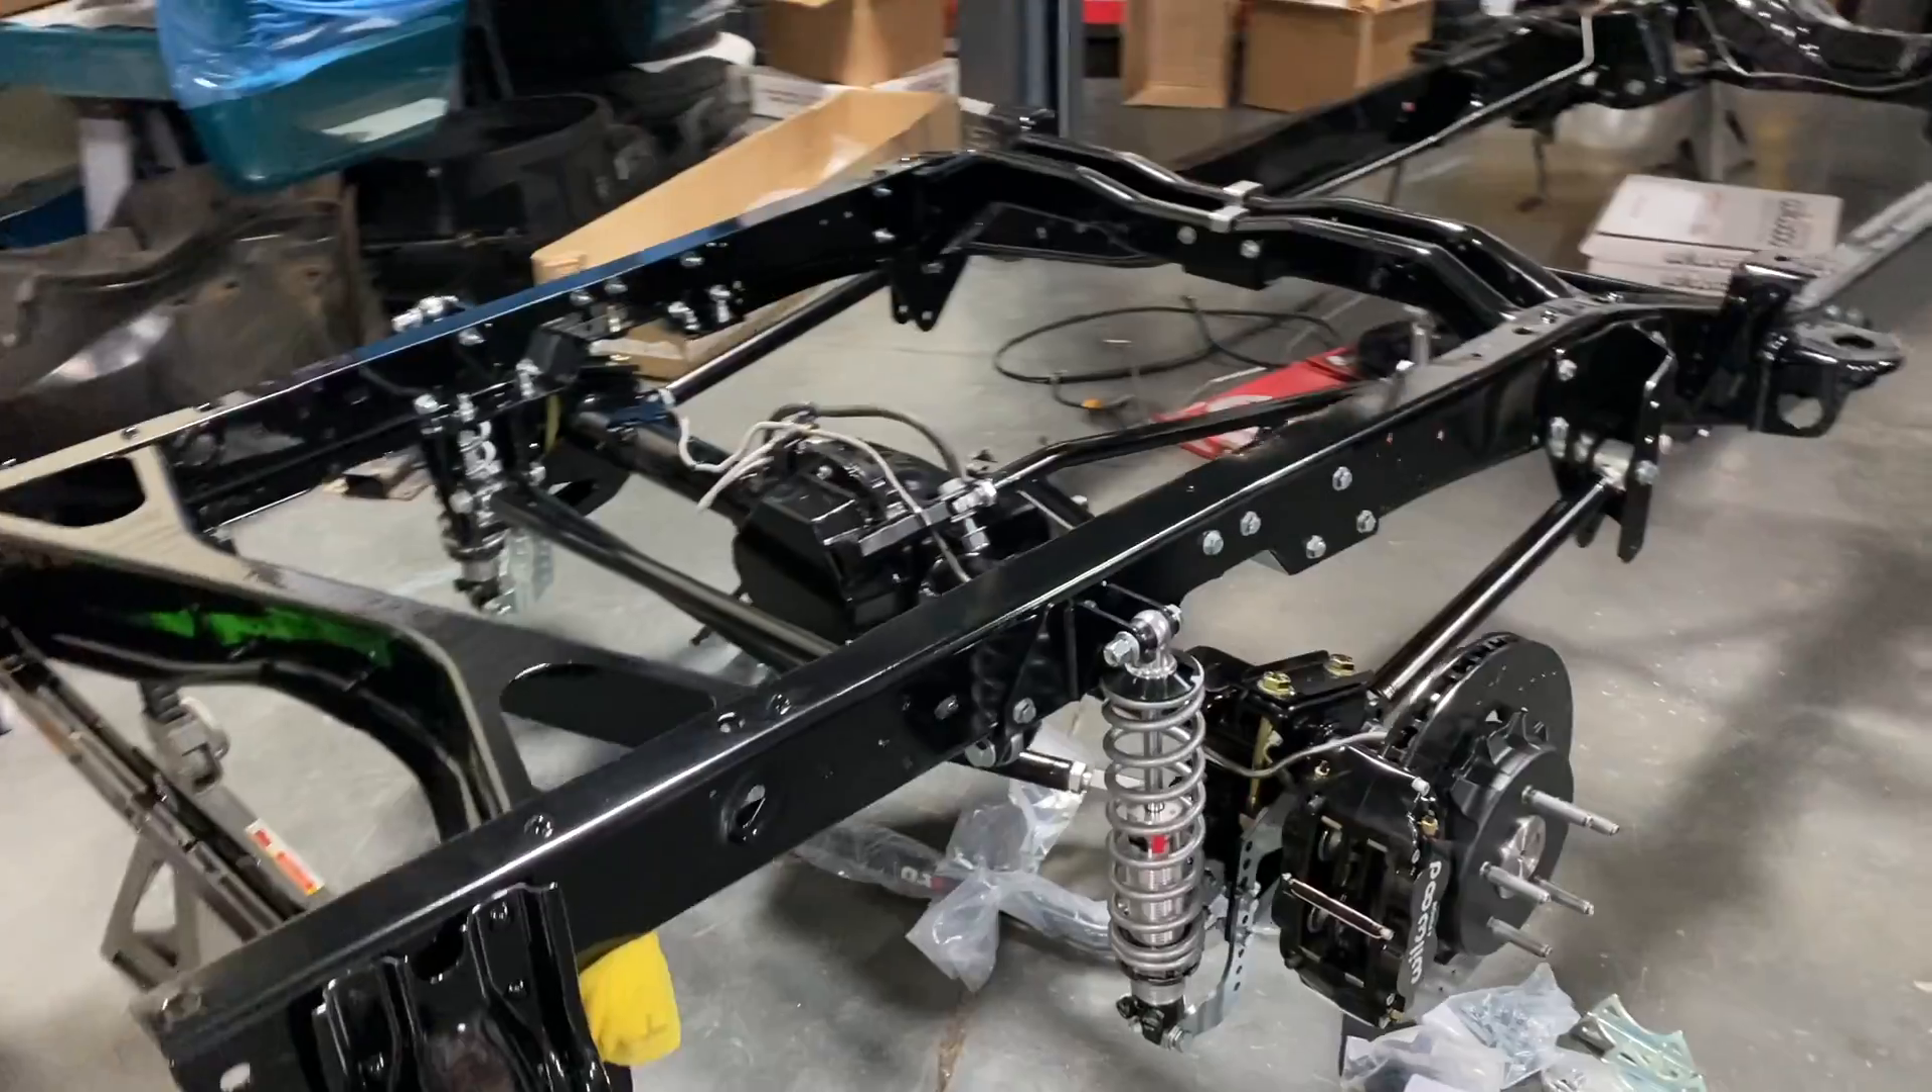We got most of the rear end mocked up right now.